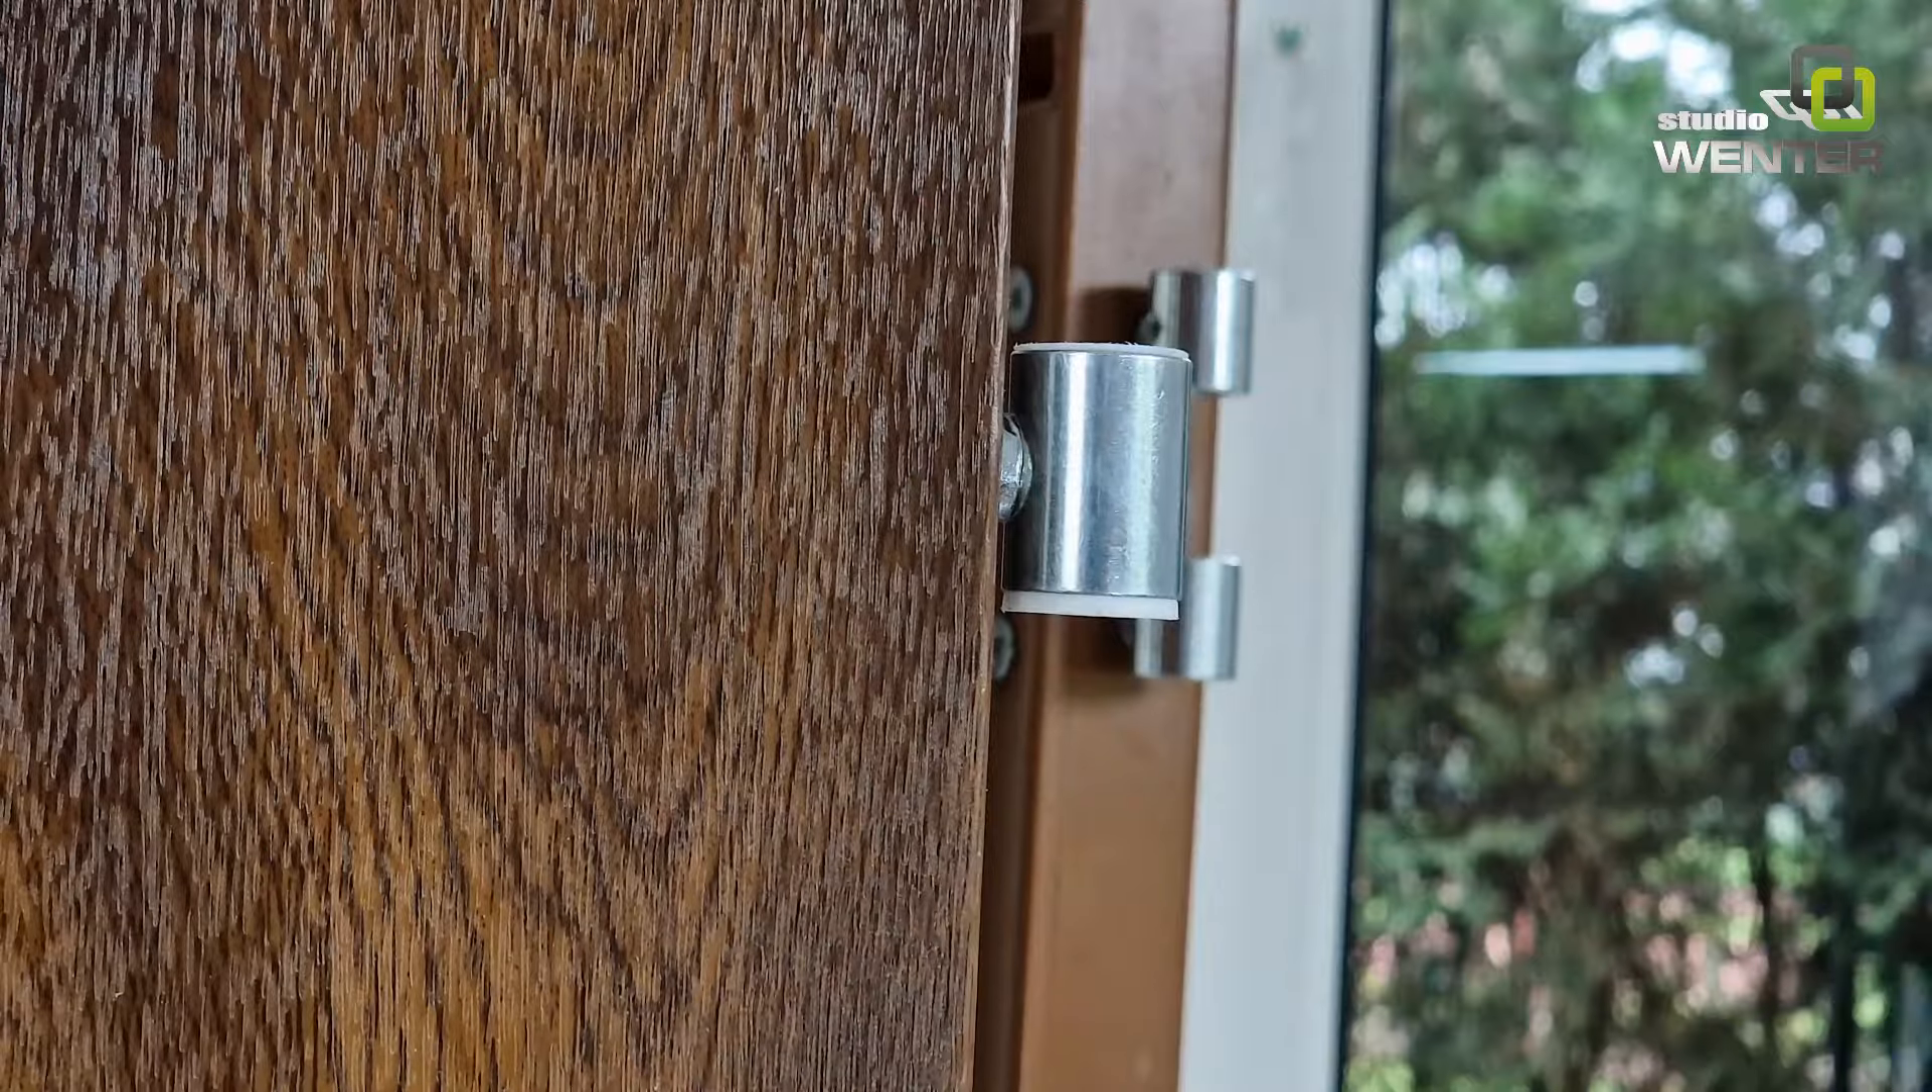Mamy już zawiasy wkręcone. Teraz wkładamy skrzydło na ościeżnicę.